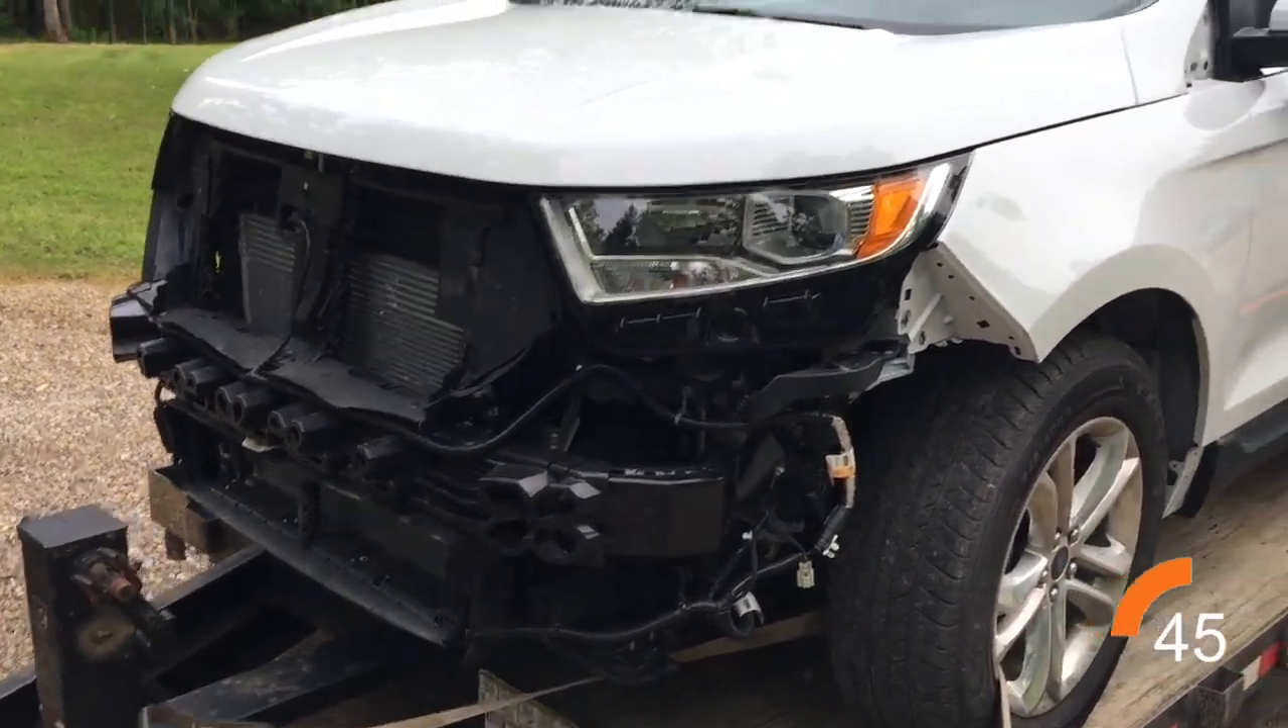I just have to put a few things together on the front bumper and get that installed.